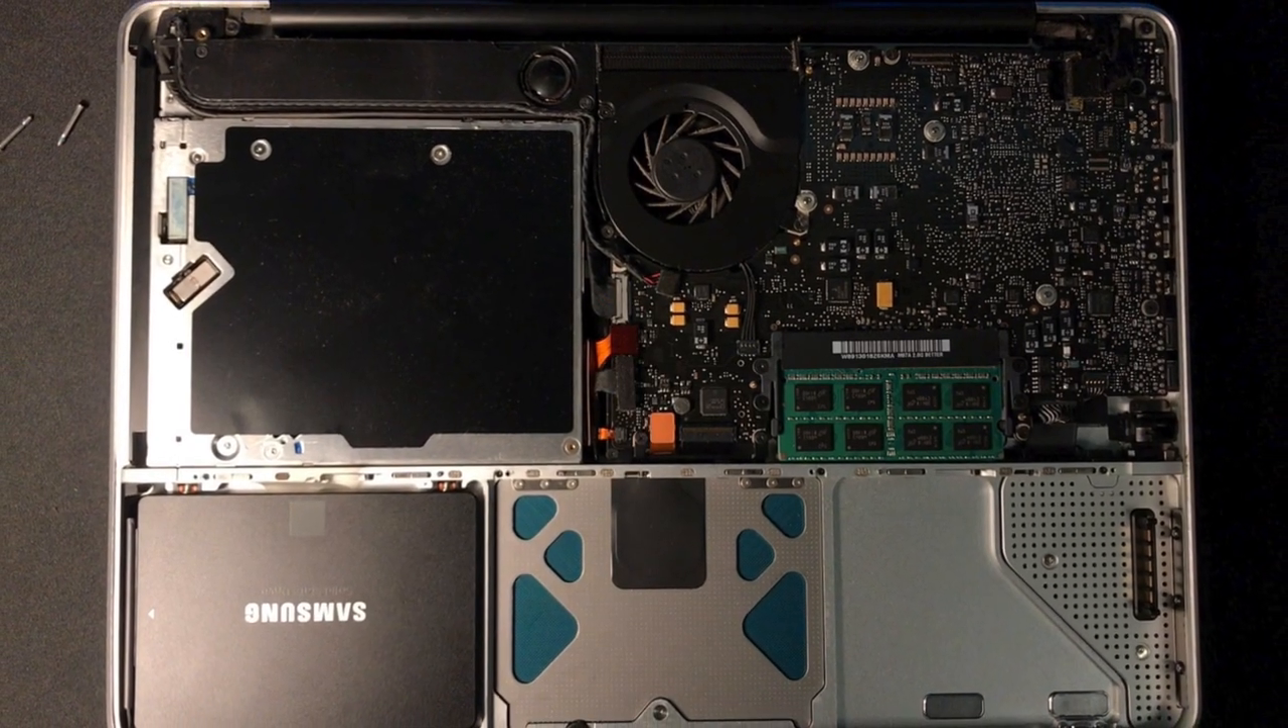You have now finished replacing your drive.